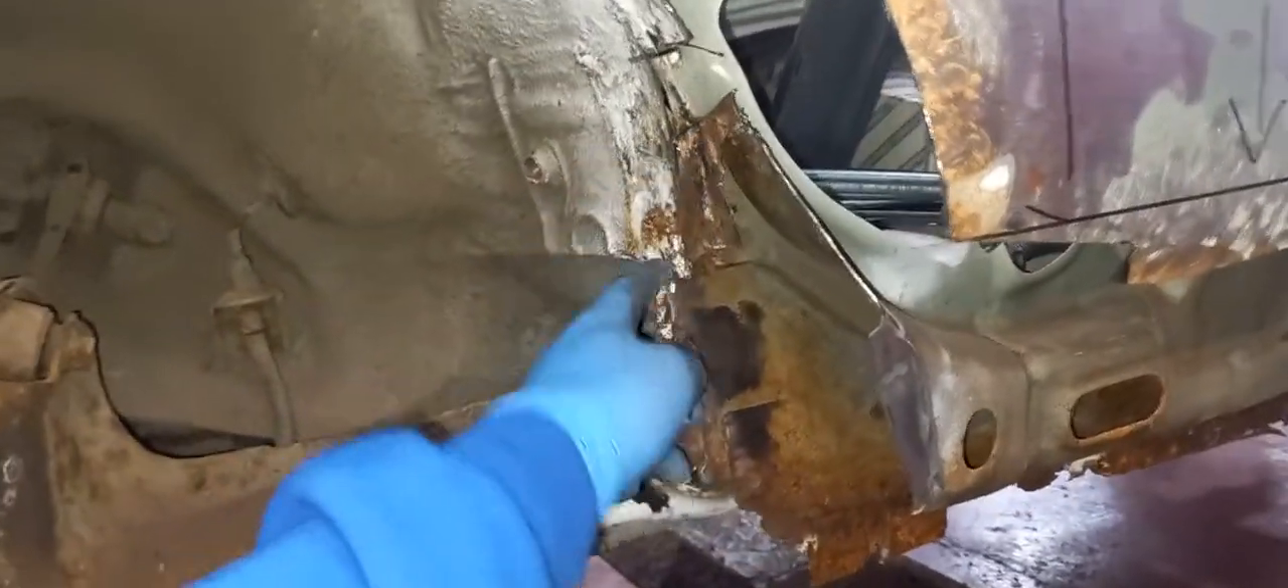So, we've still got a lot of rotten metal to take out.